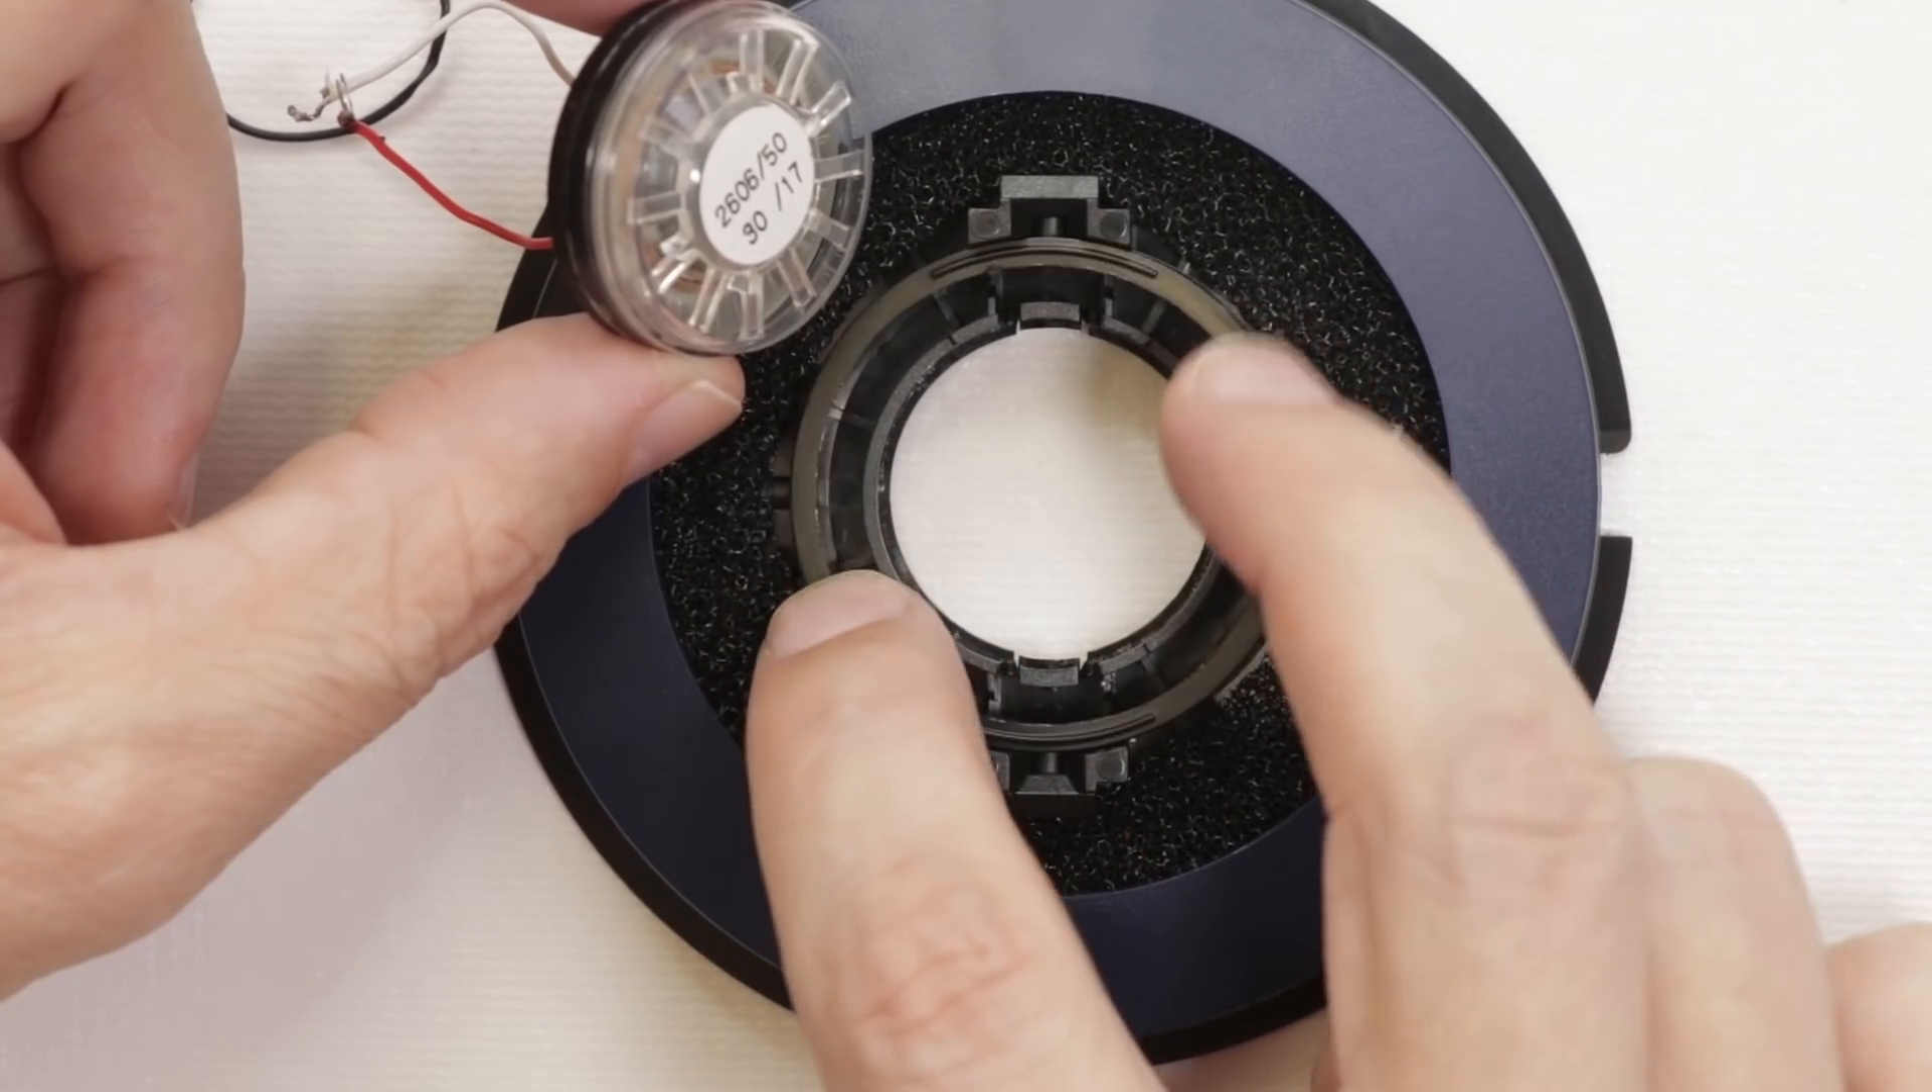And now with the speaker out this is about as far as we're going to go.